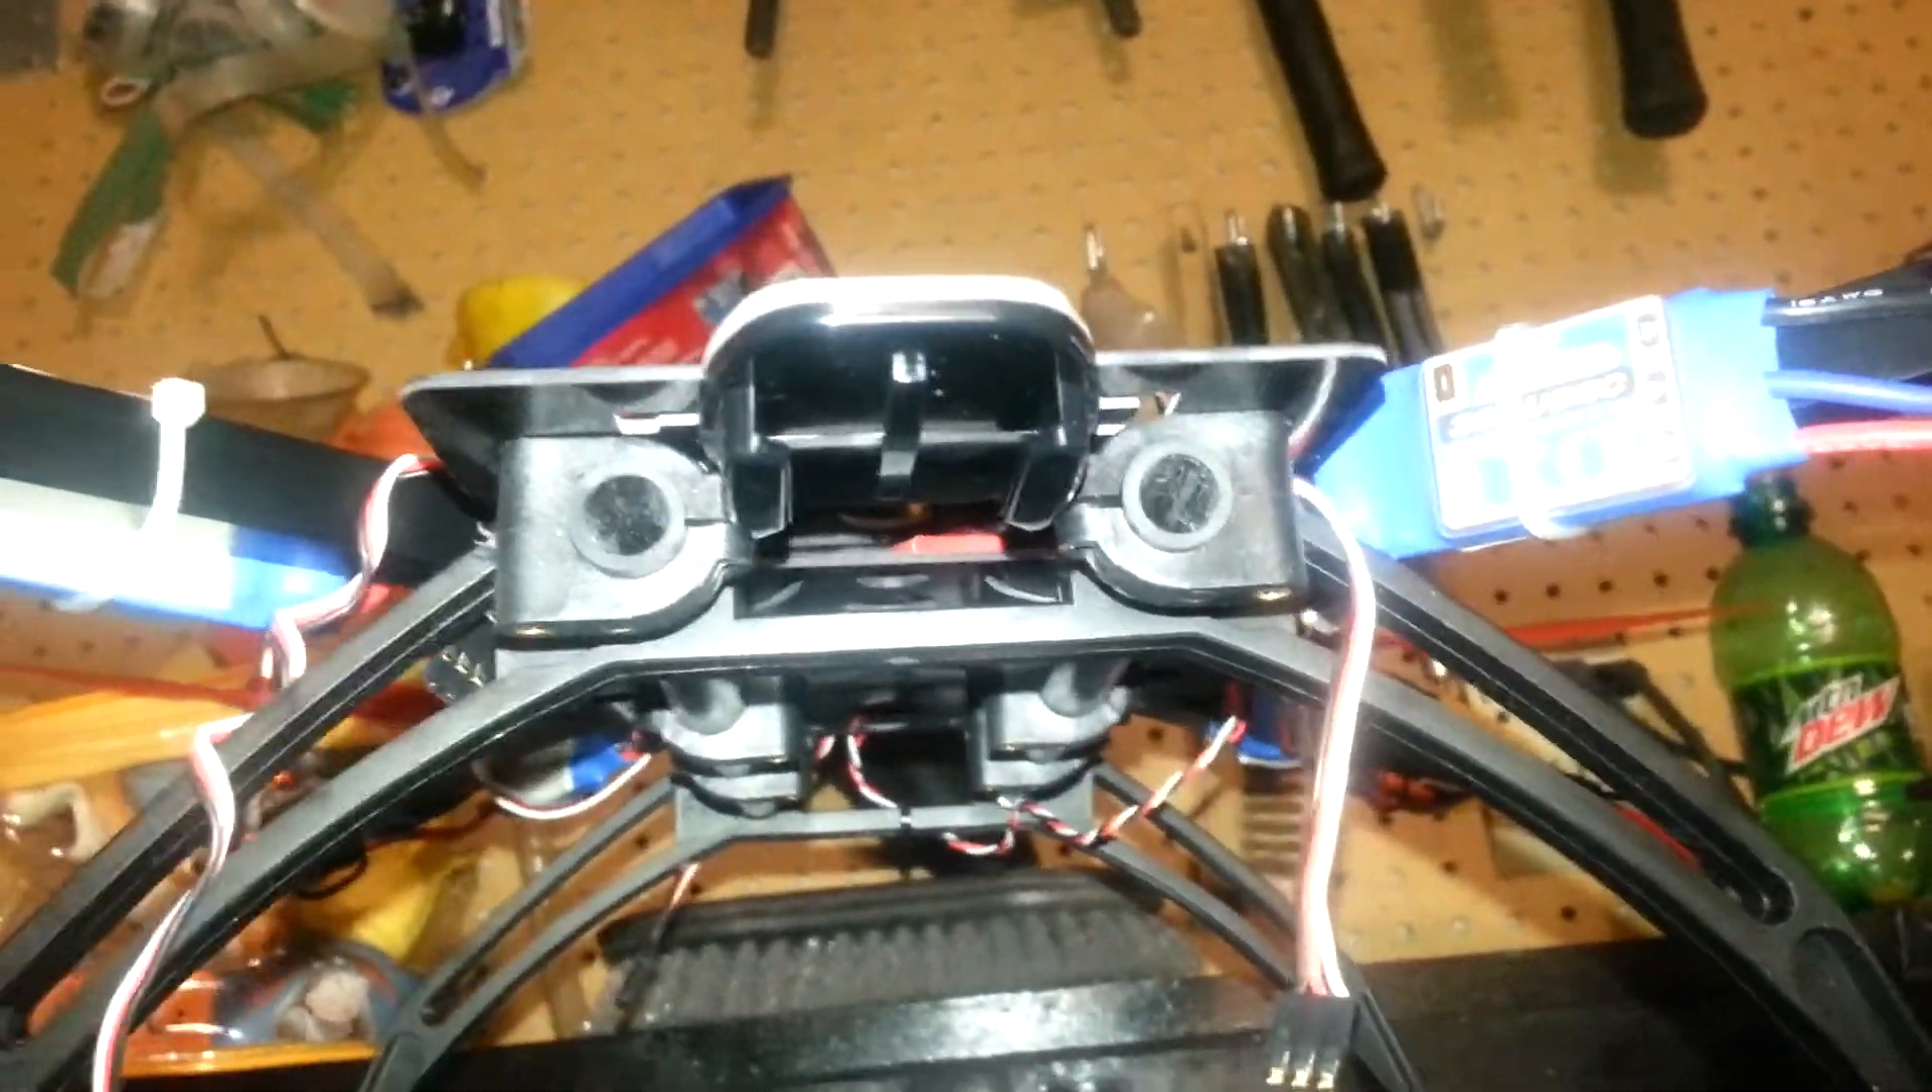The front here I mounted a GoPro yep the GoPro little adapter.